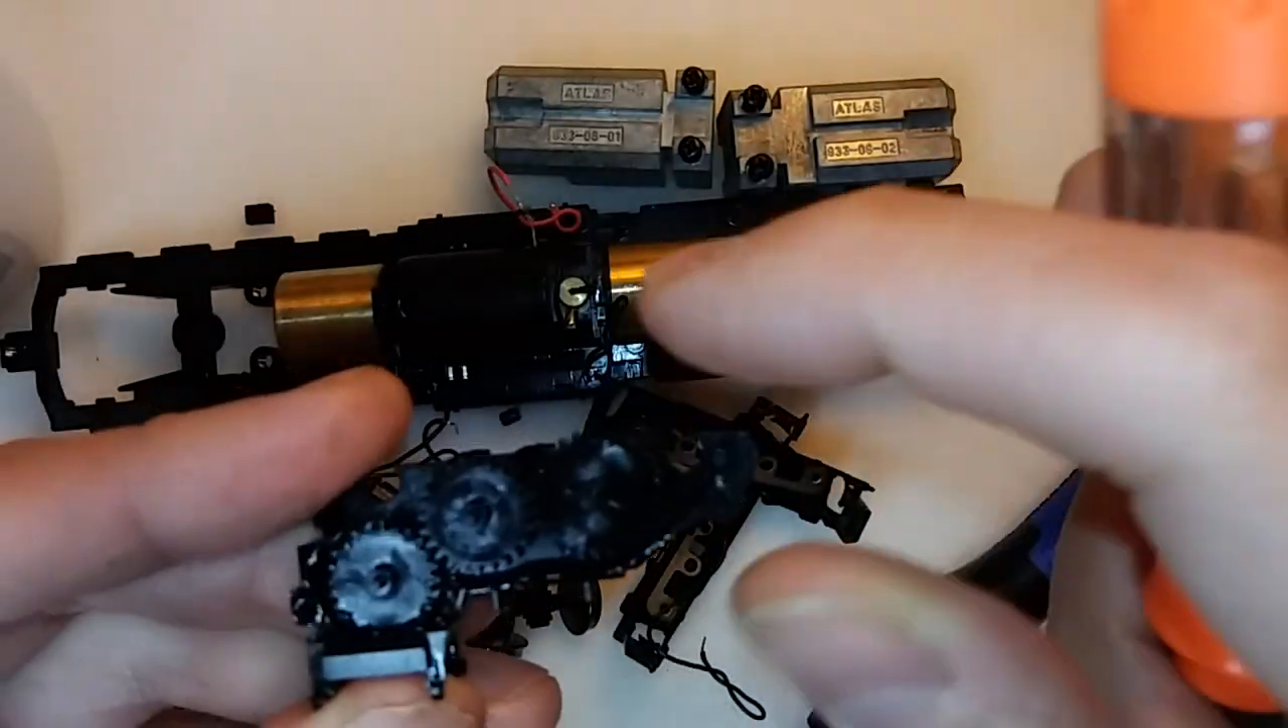With the second screw out, we can simply separate the two pieces of the gear case and expose the gears themselves.